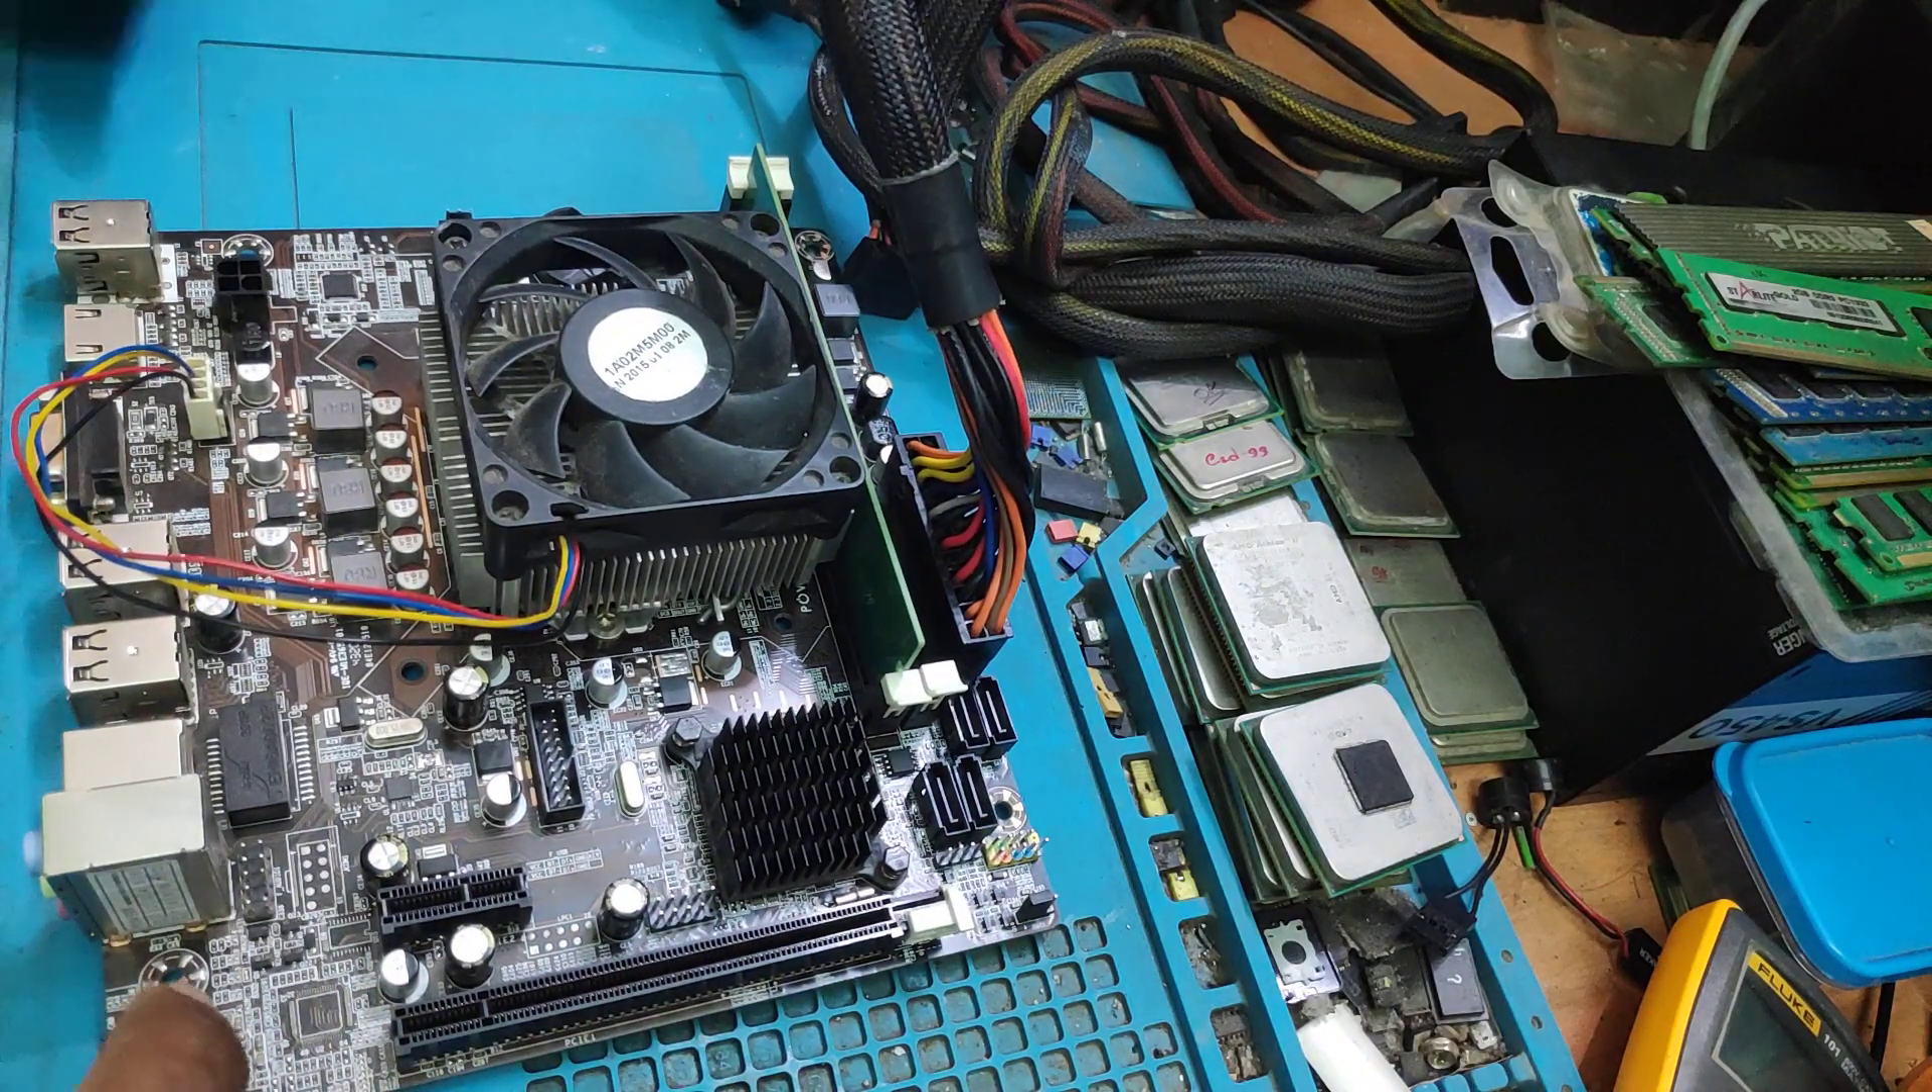और फैन को भी लगा देते हैं लगा दिया।